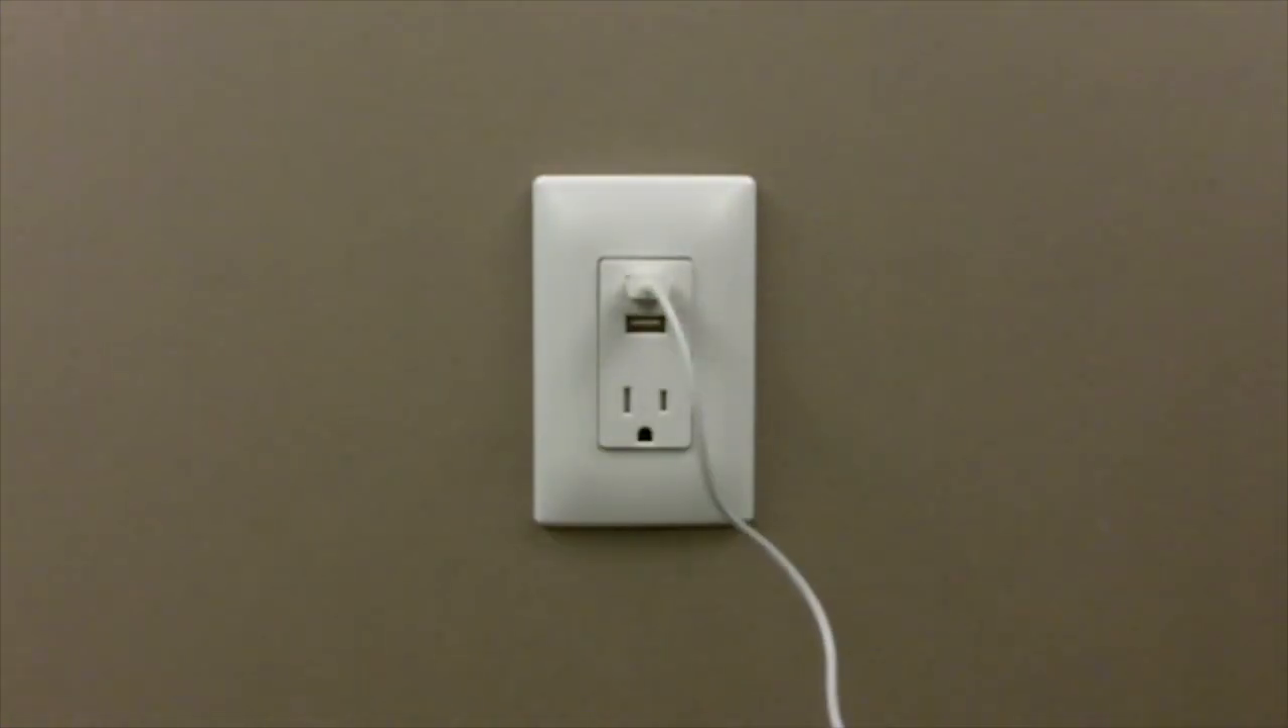This completes the installation of your new combination USB charger and tamper resistant outlet.